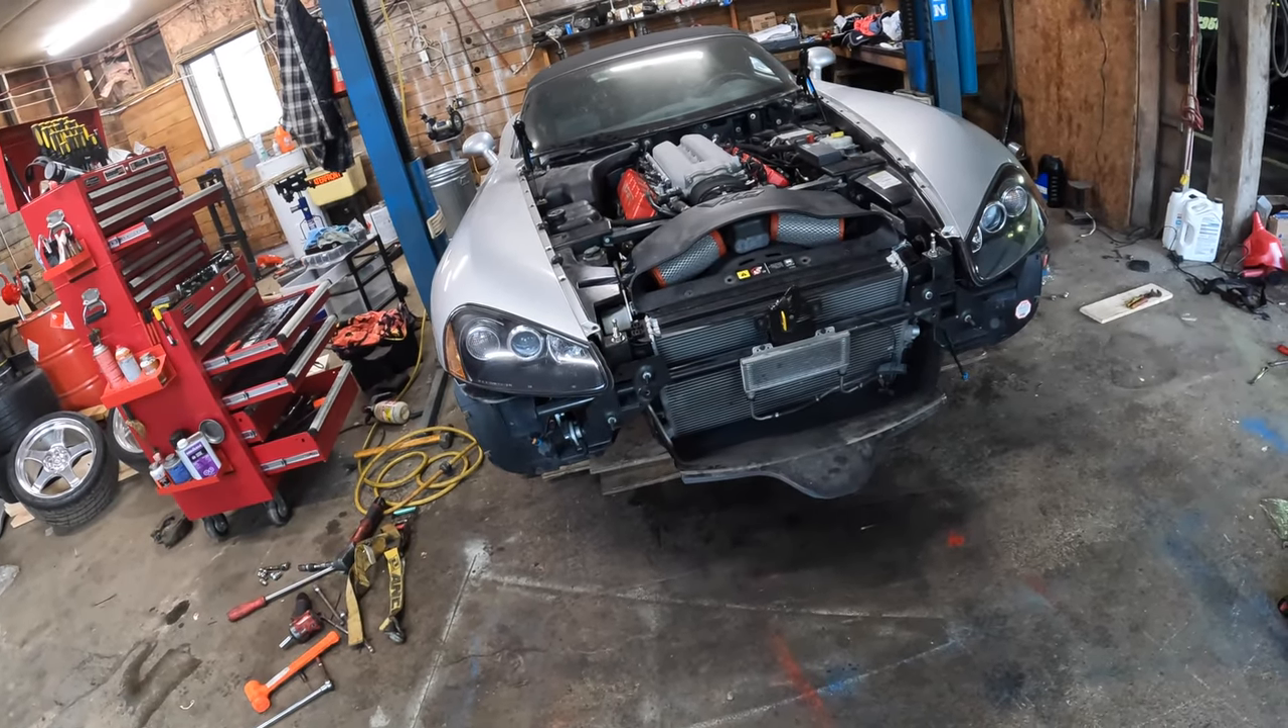Yeah, so moving along and then I can put the front end together, I just need to put the impact bar back on and the bumper and that'll be that.